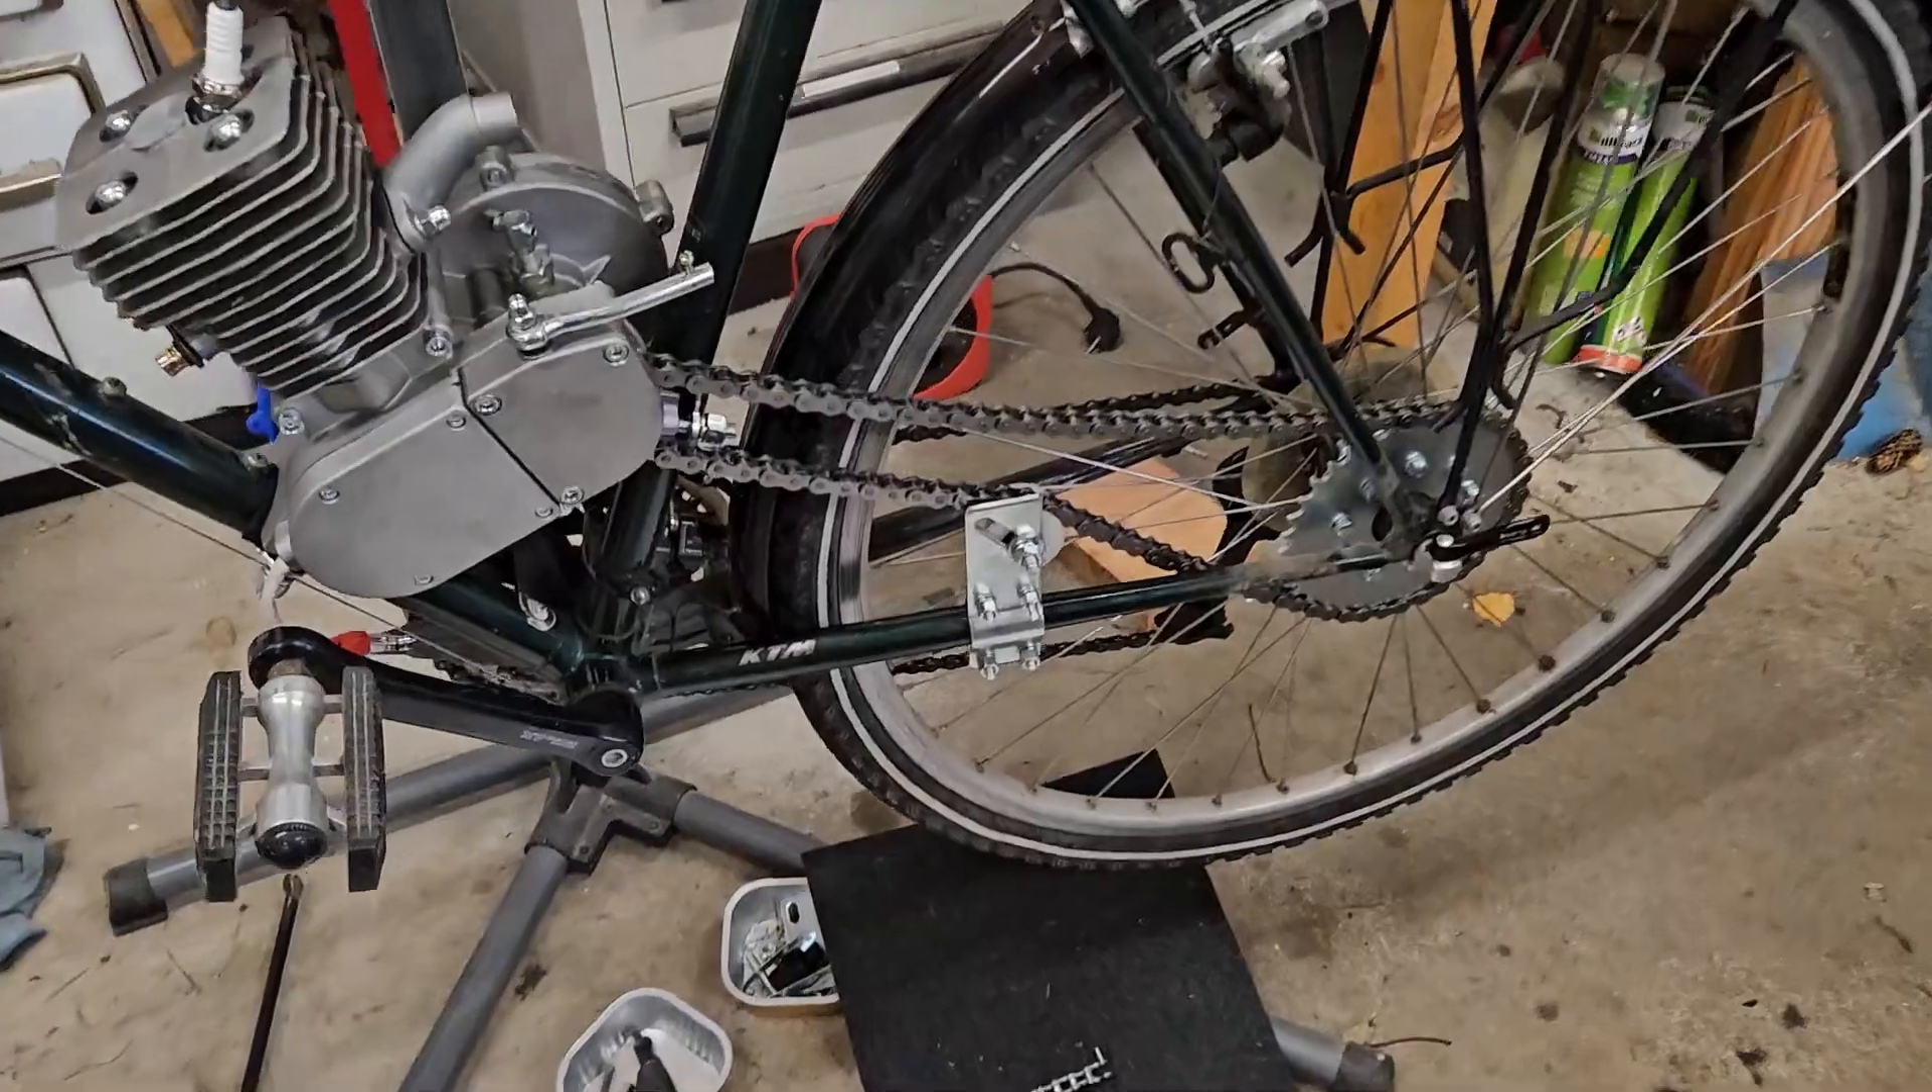Die kette ist jetzt drin das ist alles ganz schön fummelig.